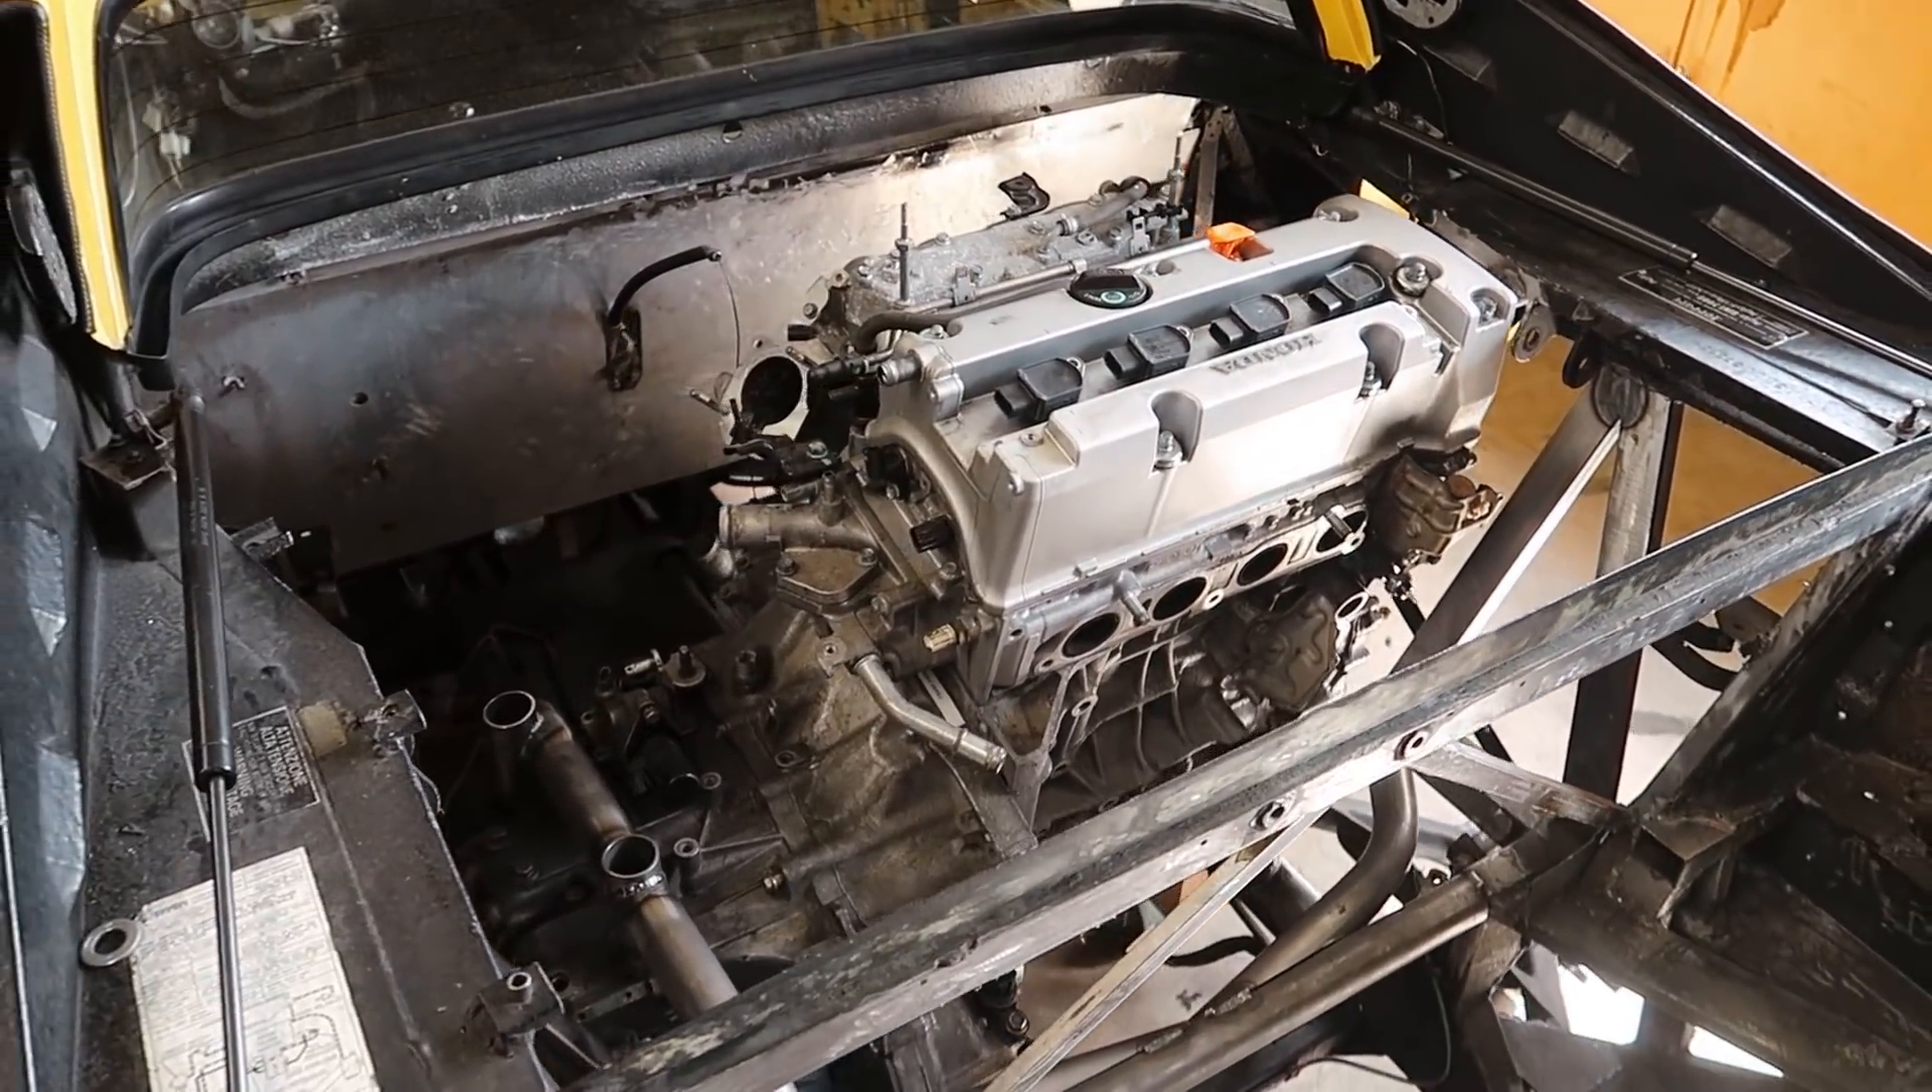So as mentioned, the K24 is officially mounted in the car. It's hanging by its own weight.